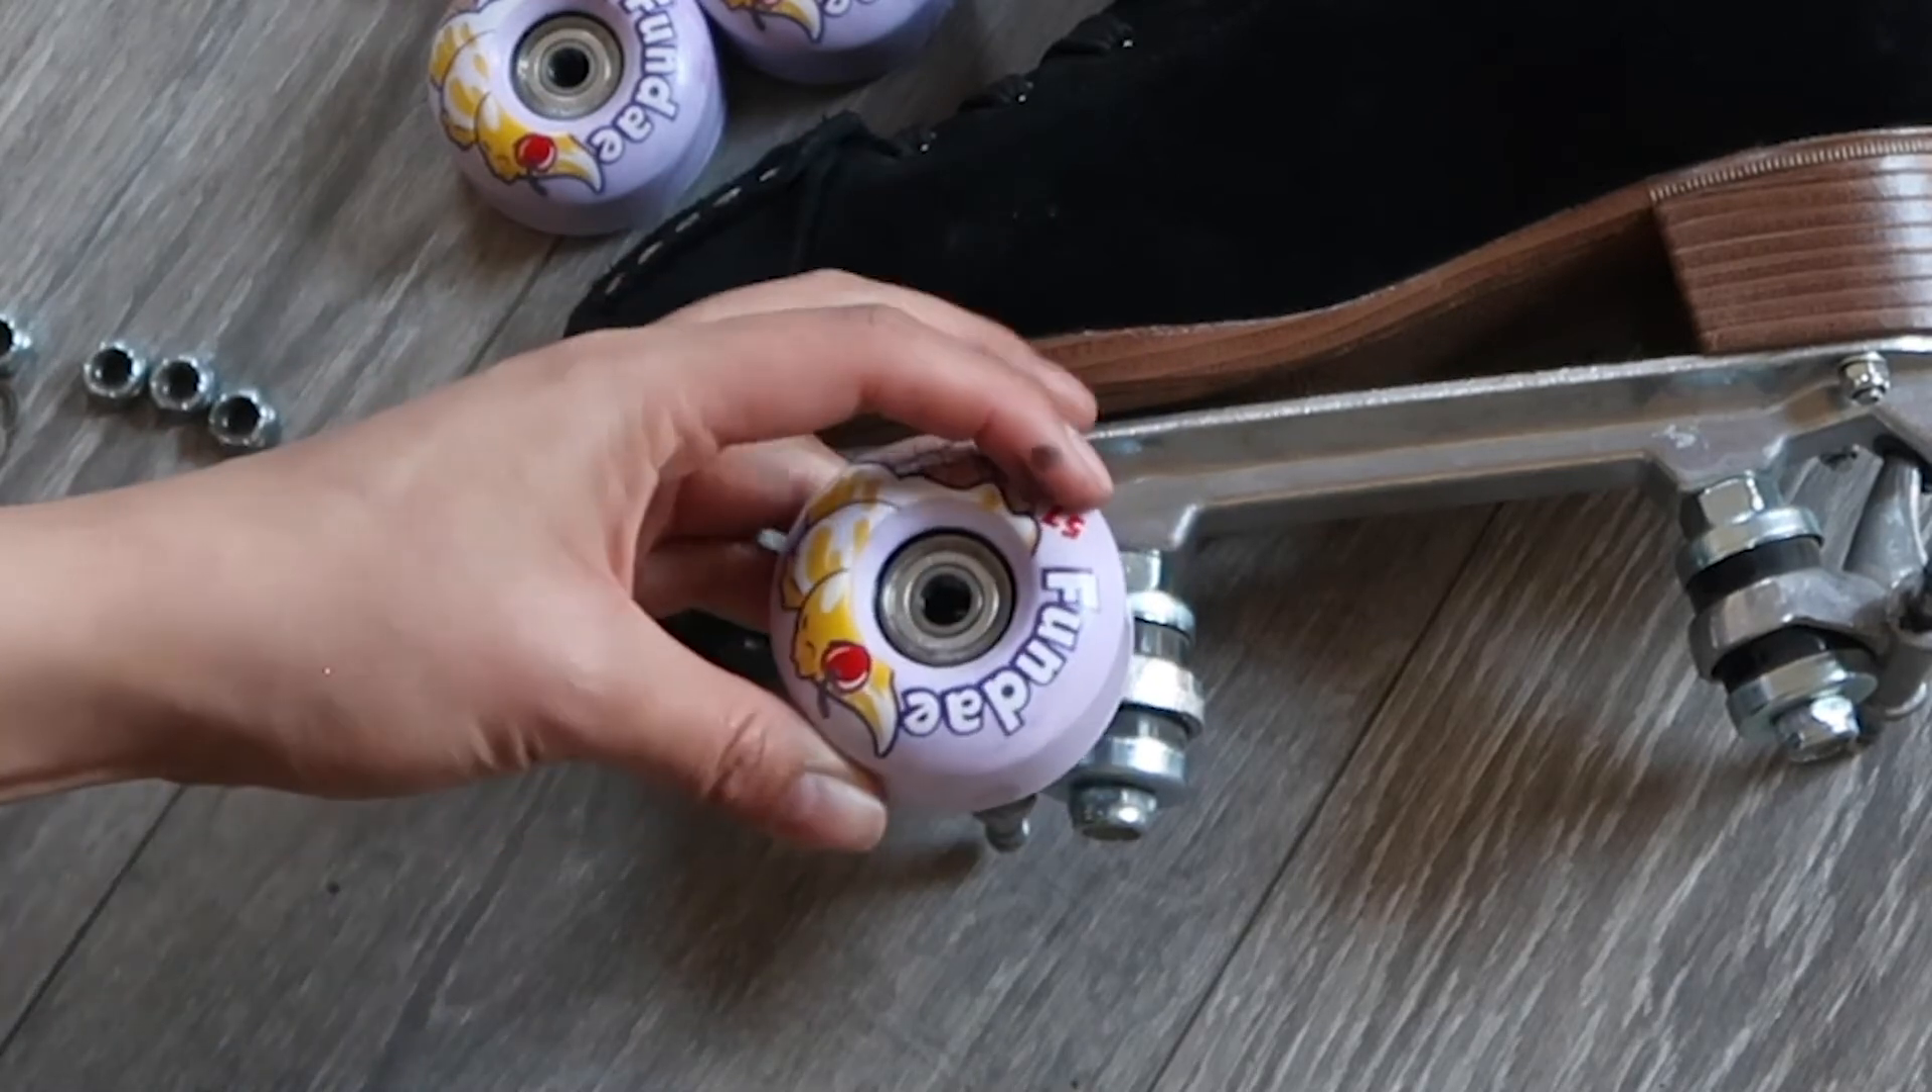So now that all of the bearings are inside the wheels, it's time to put them all back onto the axles.